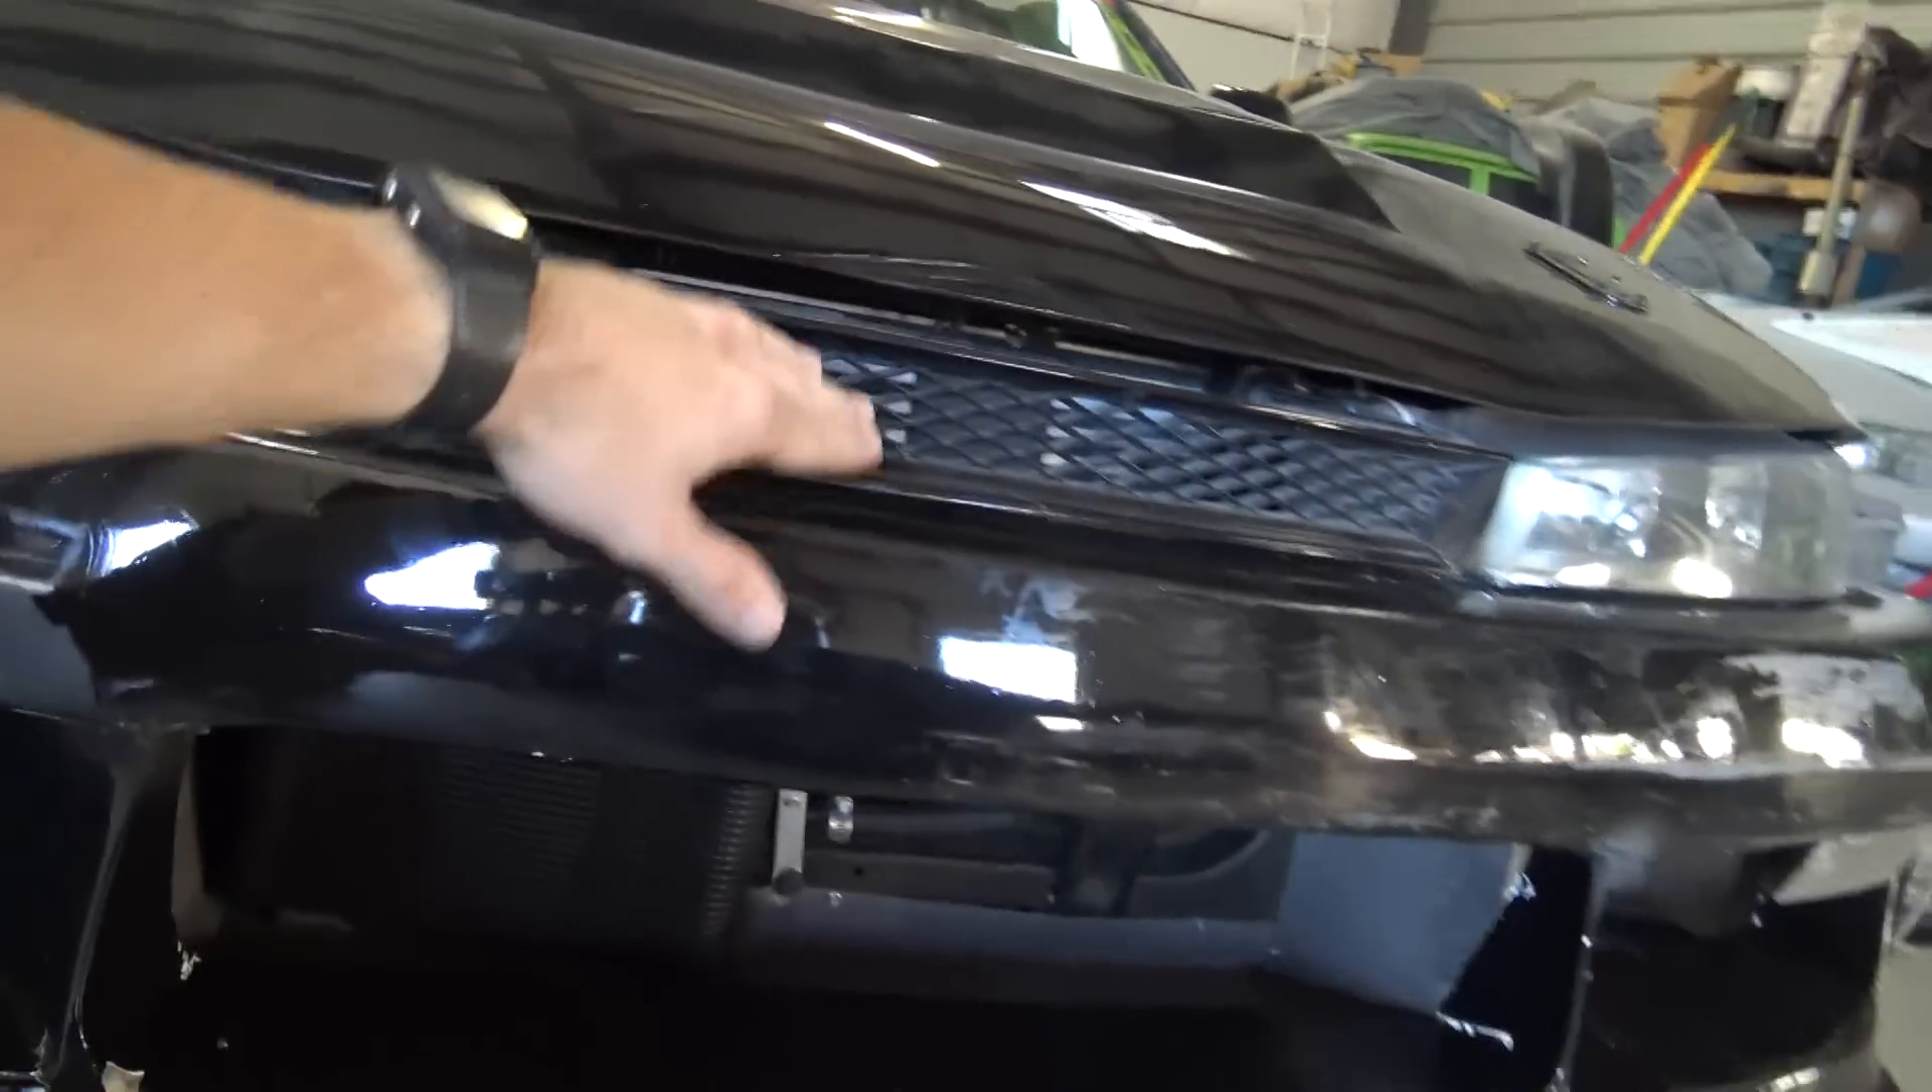You can see how my hood has this weird gap right there anyhow.